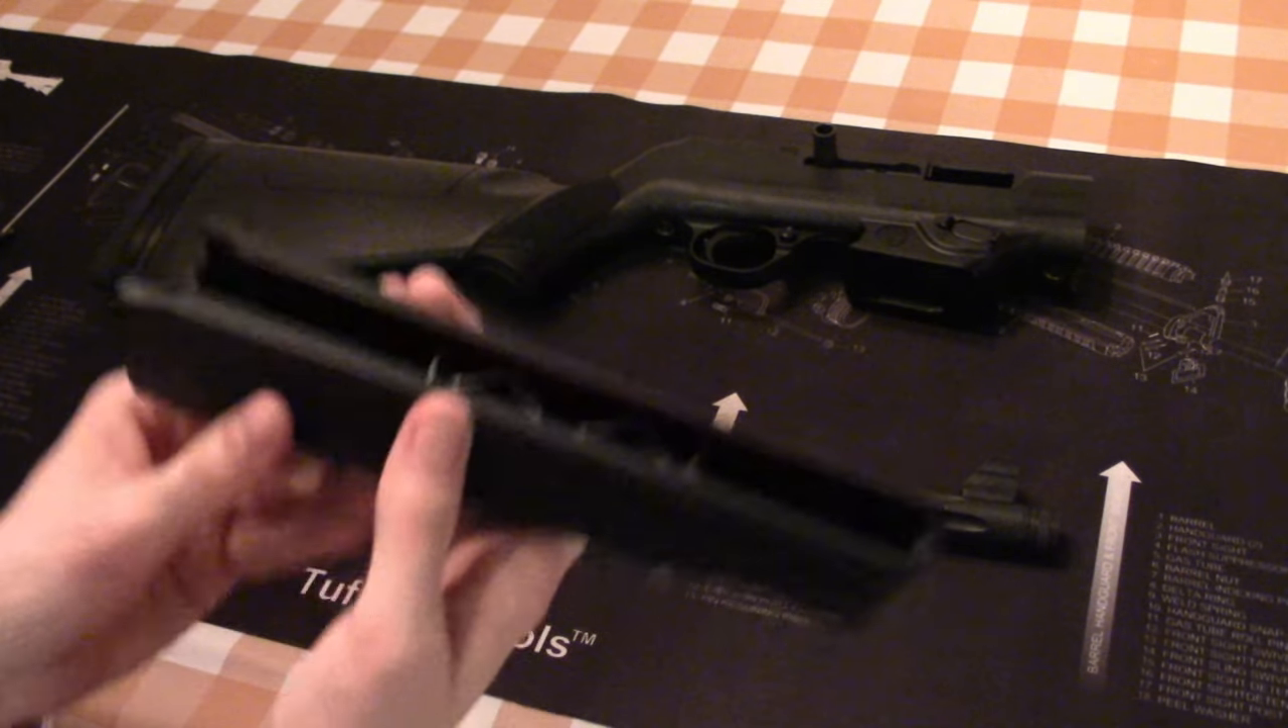But here you can see that we have got the fore end grip removed and it's just done in composite plastic material.